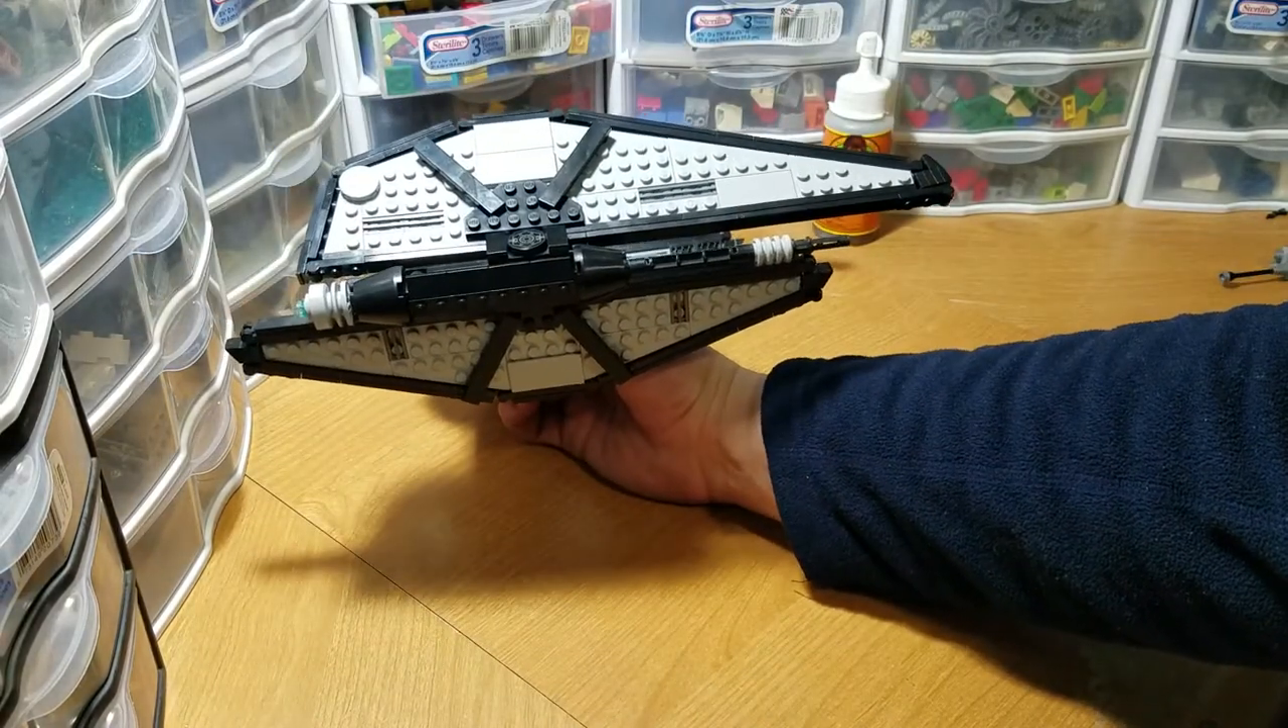You can see the wings are a little offset.